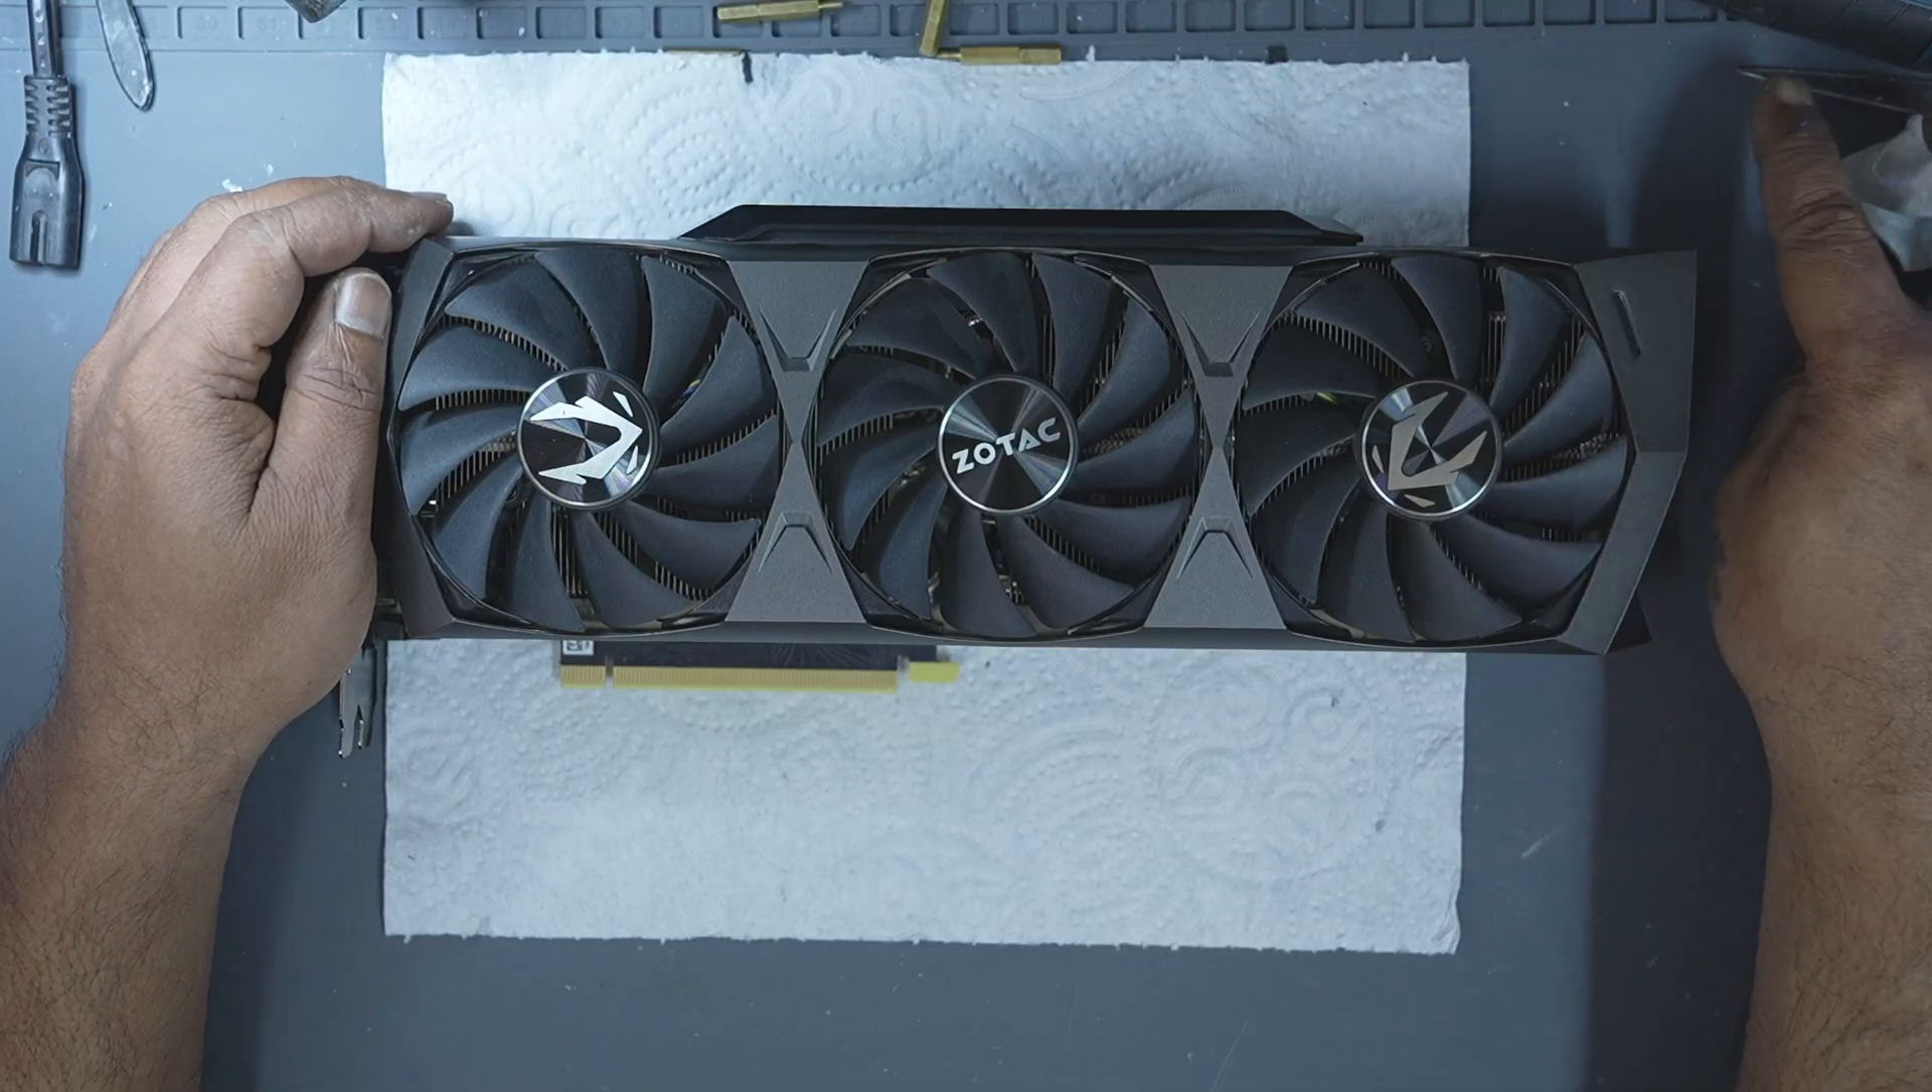Now, the GPU is fully assembled and ready for testing.